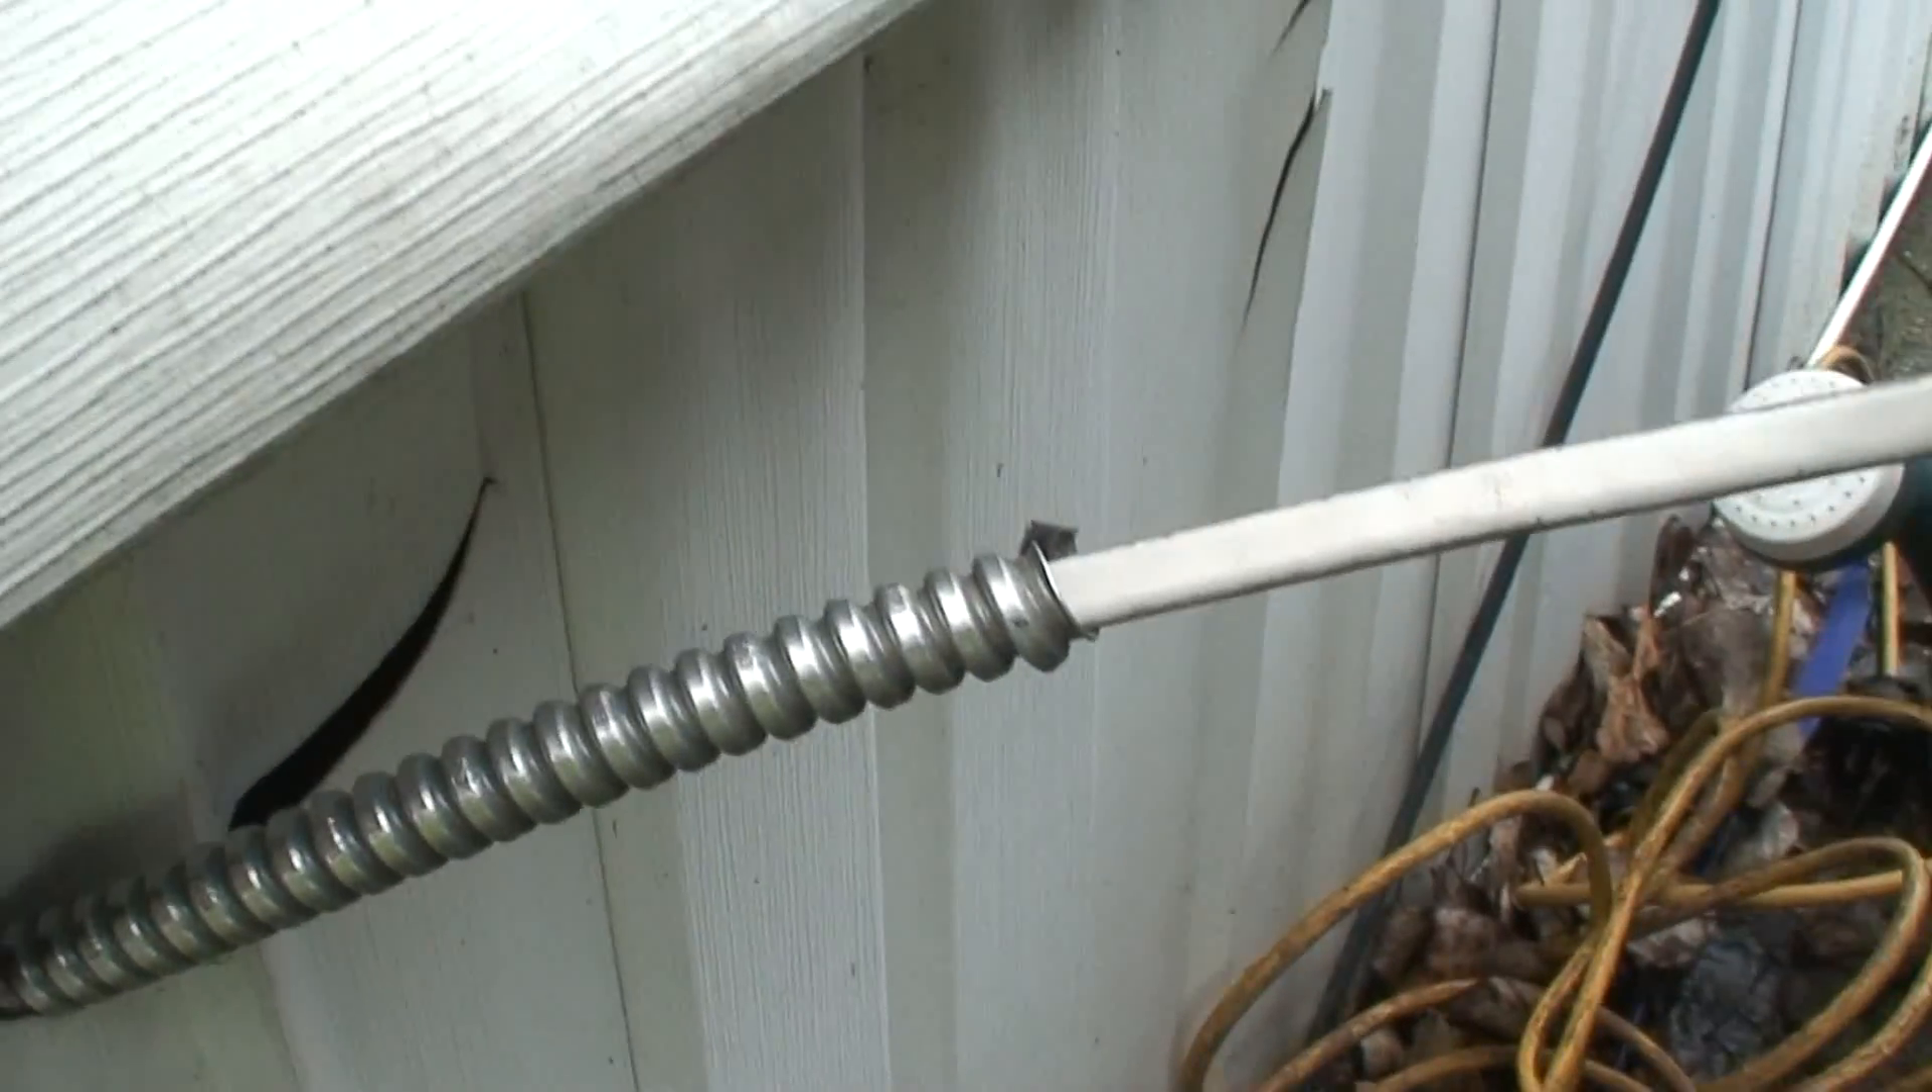See I got part of the aluminum conduit there.